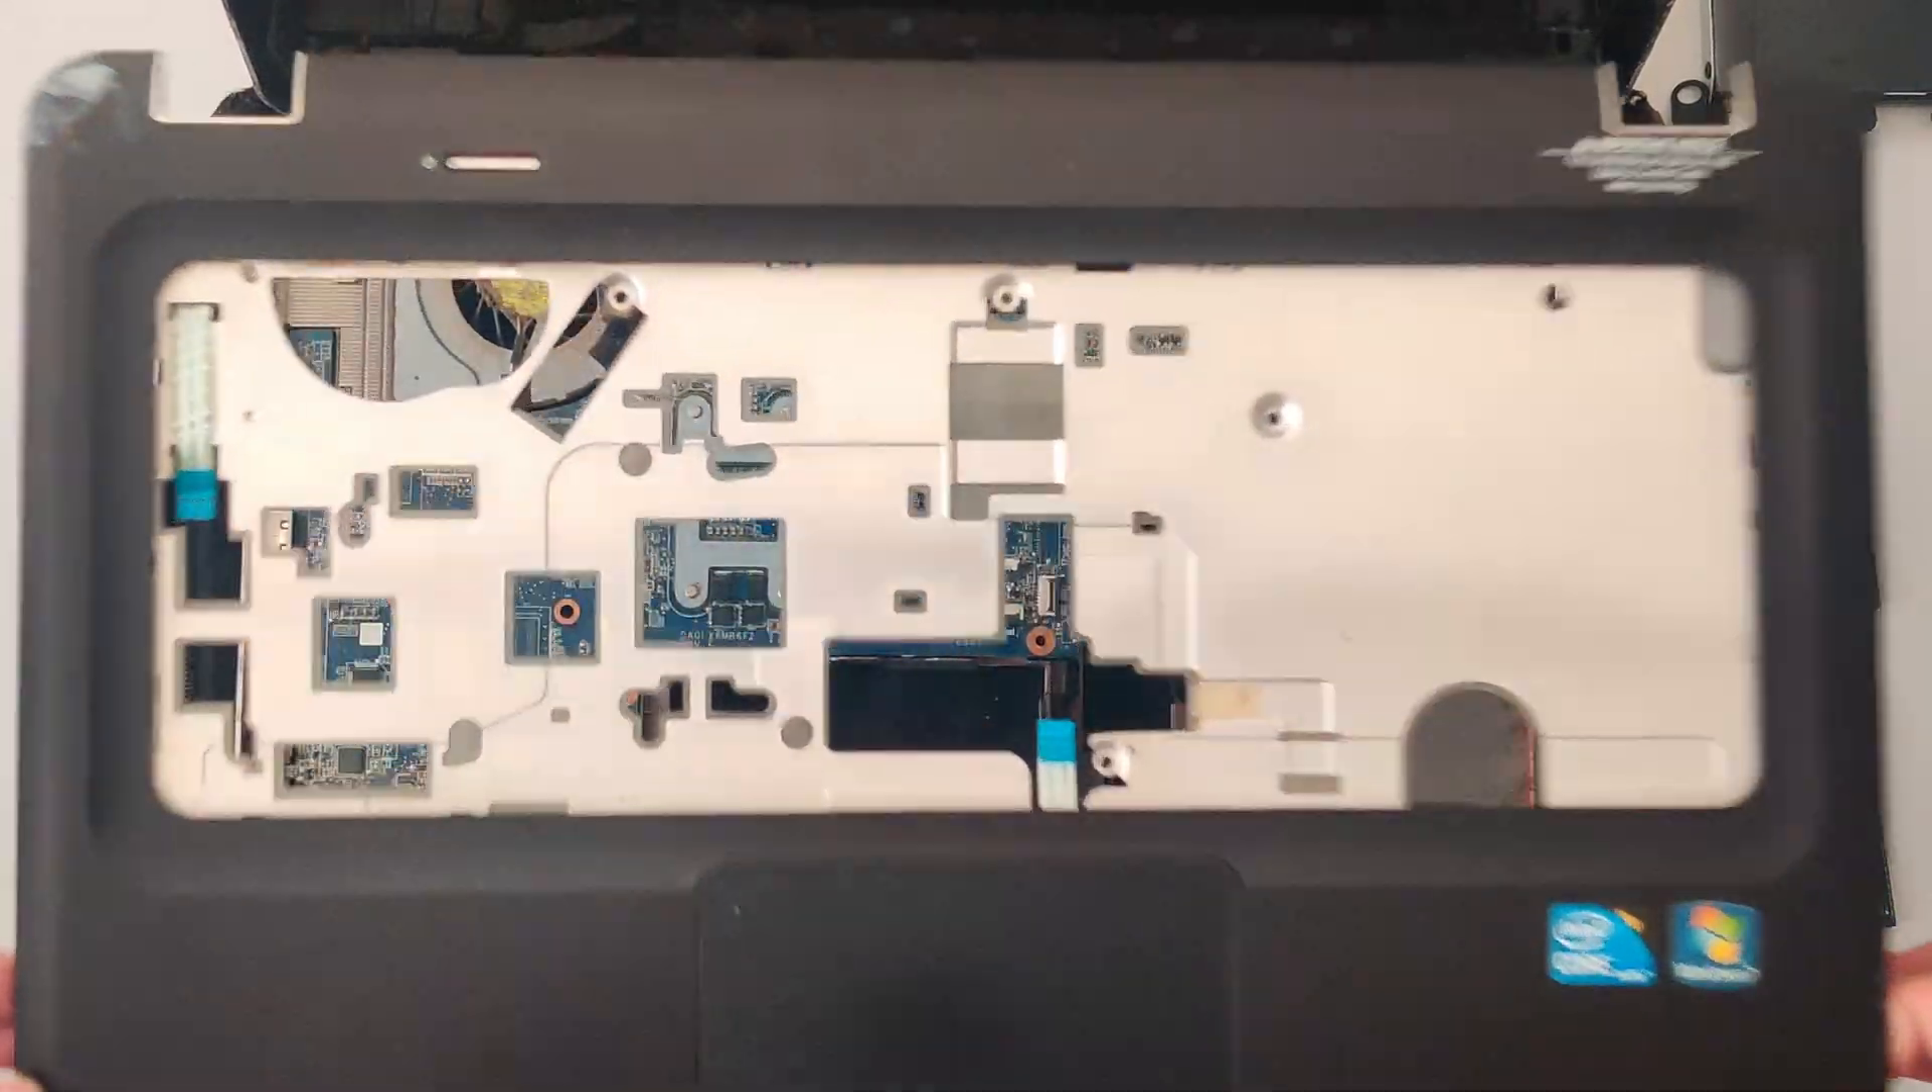Once done, all that's remaining now is to remove this palm rest.